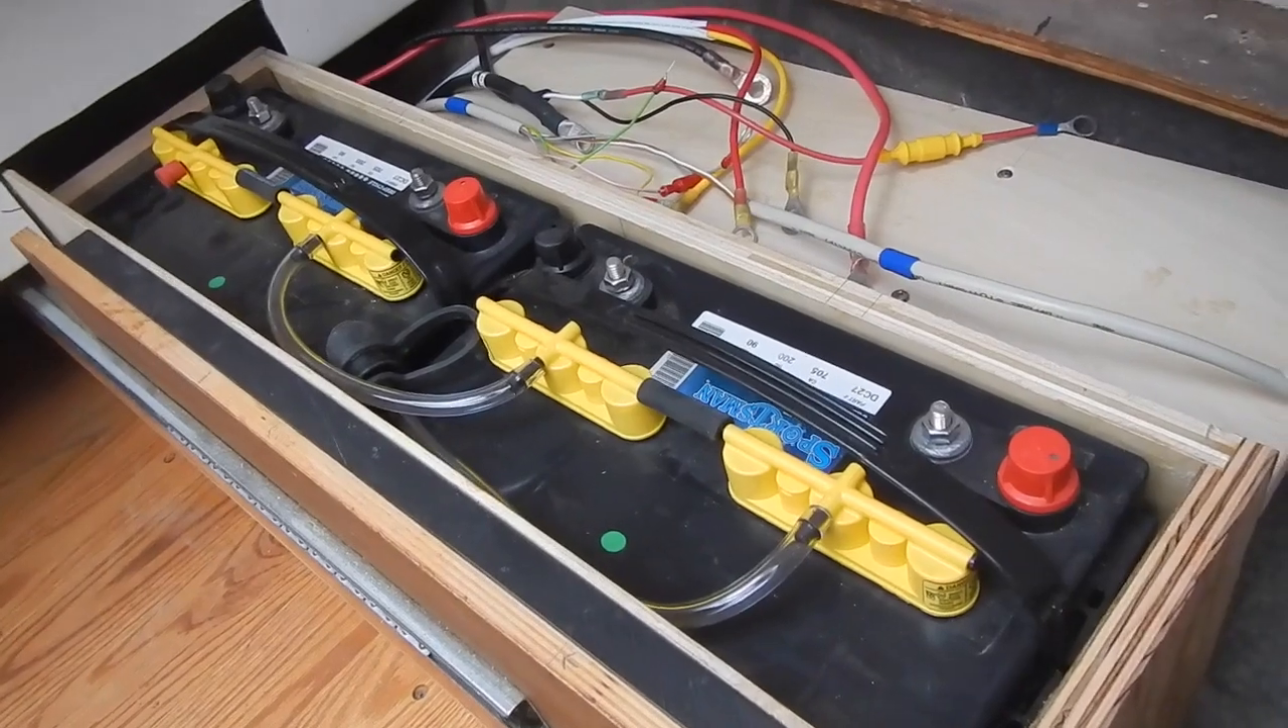So there are our batteries in place in the battery box. Uh we haven't wired anything at this point.